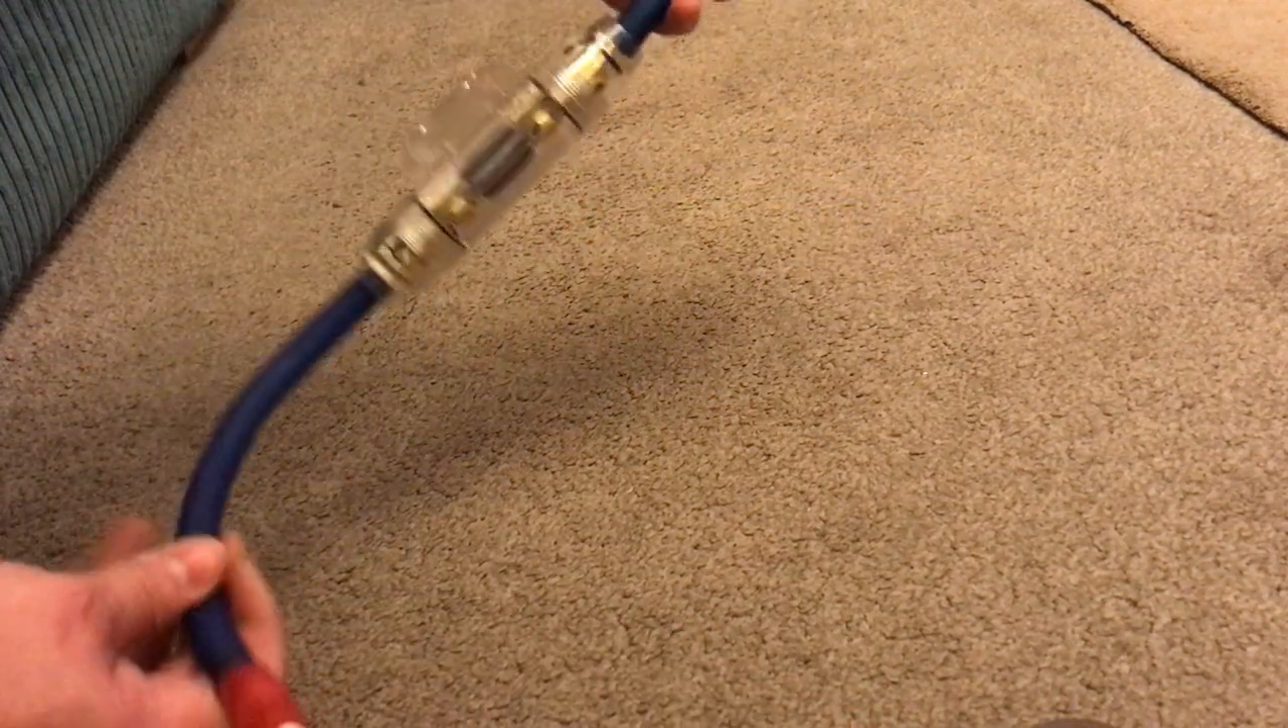Reinstall the end cap, and there you go, that's your fuse holder done and sorted.